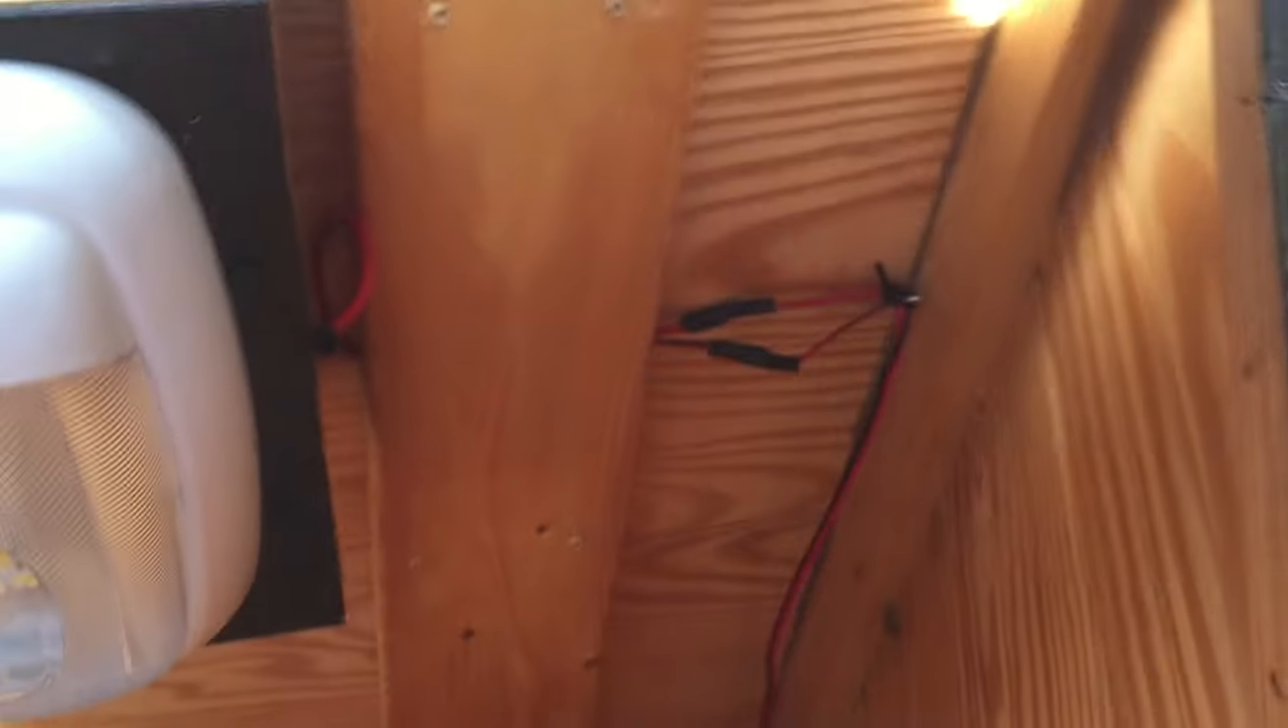This is where the wiring that came with the lights ended and I attached more wiring there.